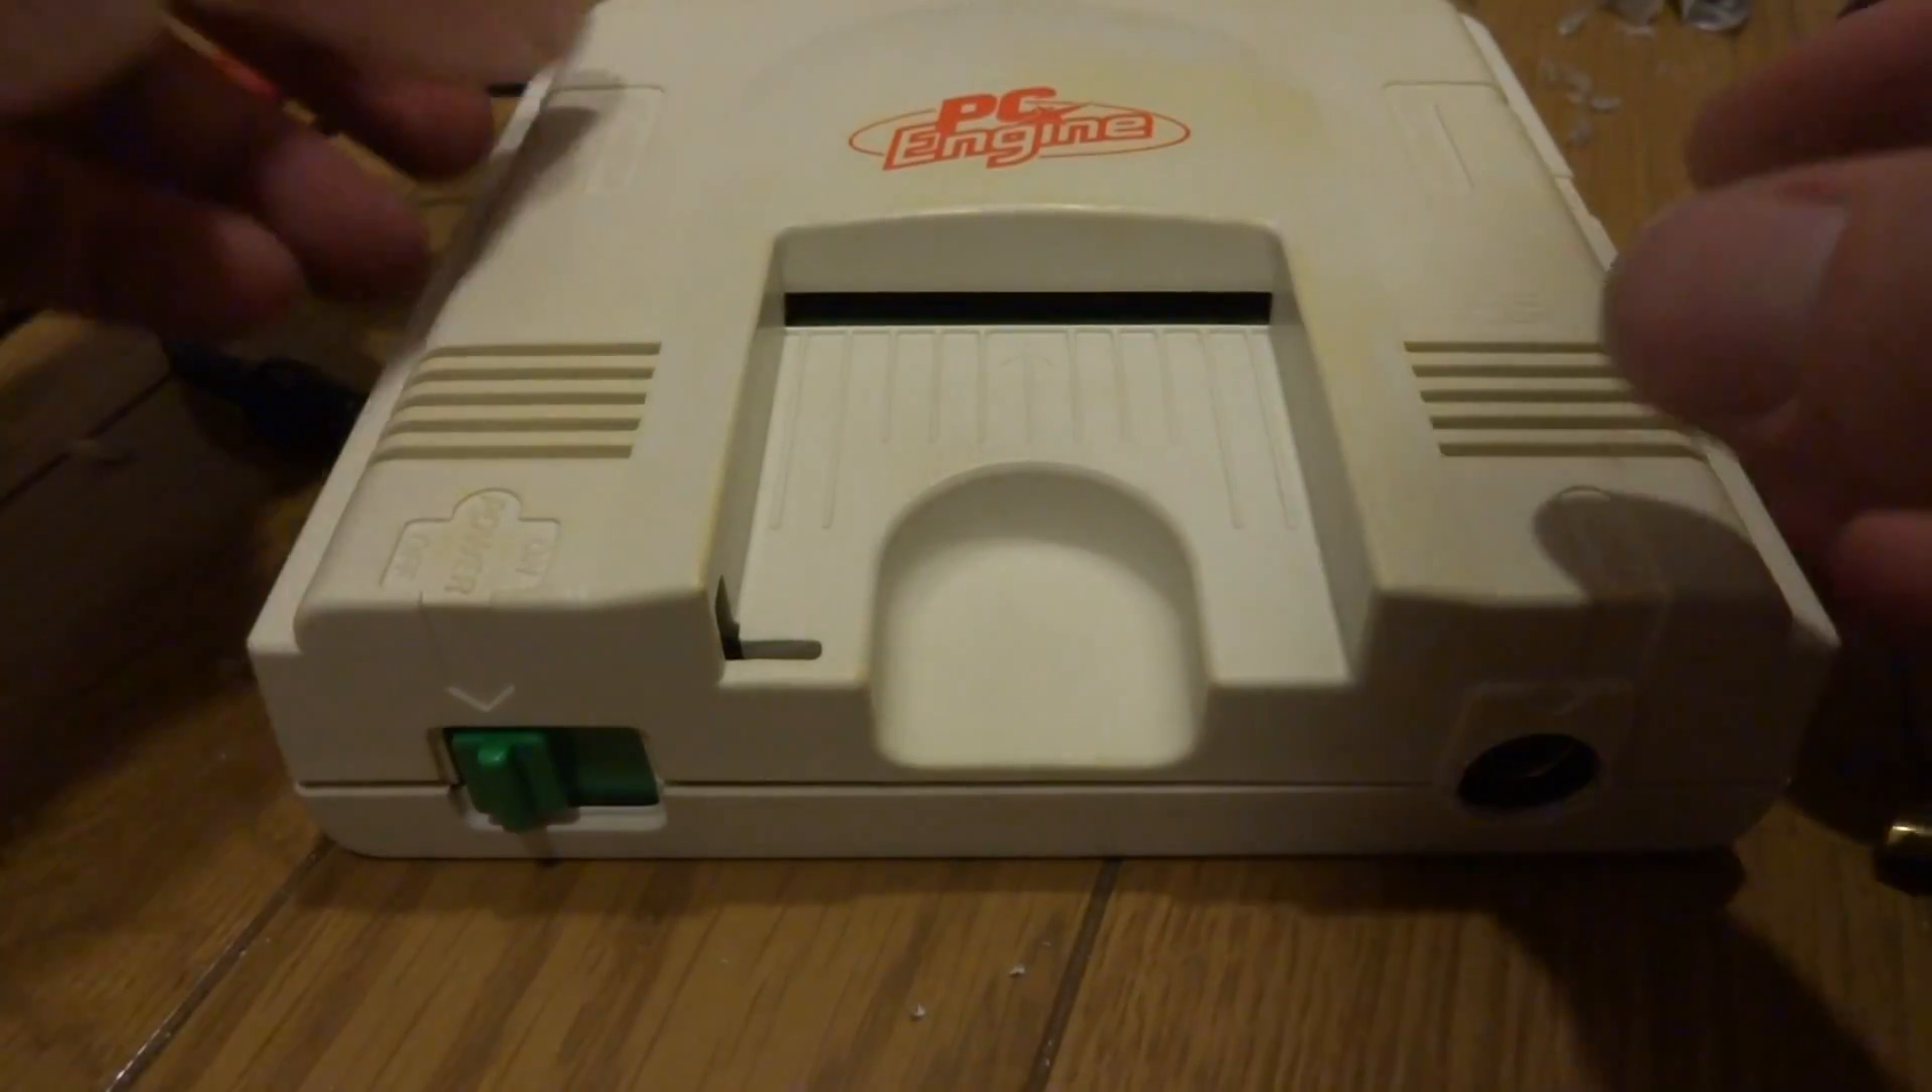Okay so as you can see here we've got the PC engine all put back together.